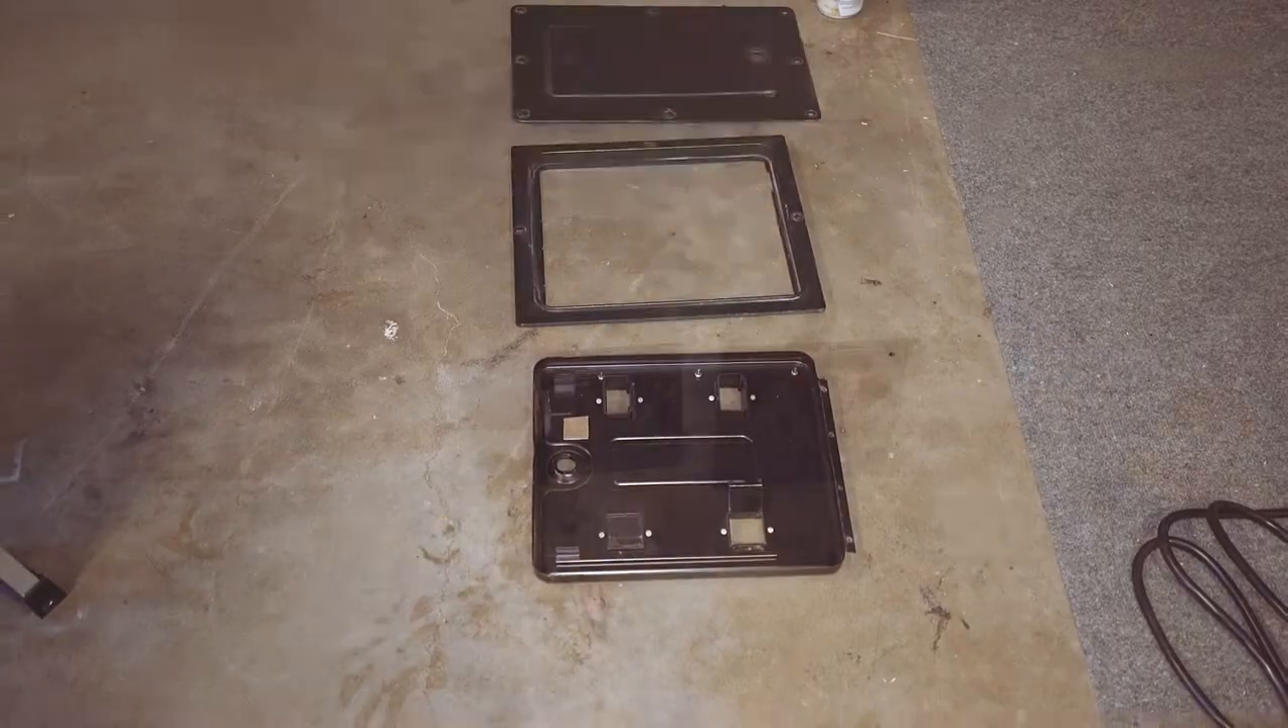As per usual i've taken the coin door apart.